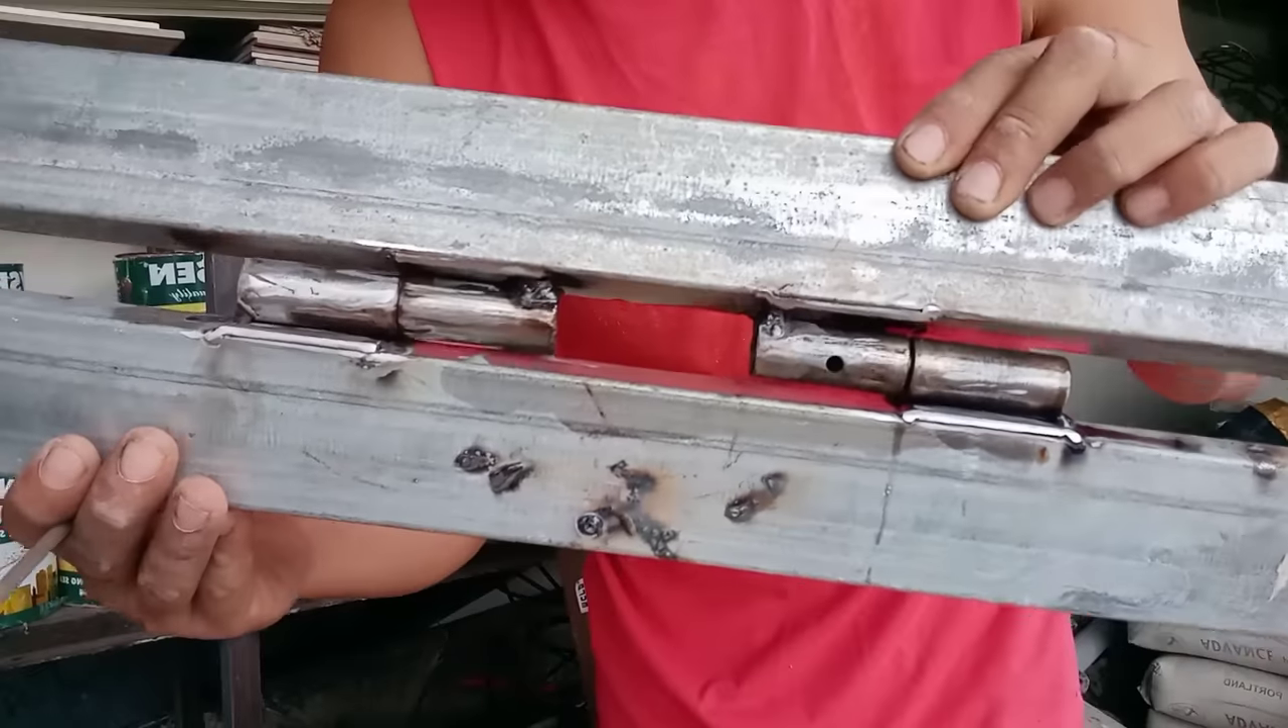So yan mga bossing naikabit na po natin yung cylindrical hinges.